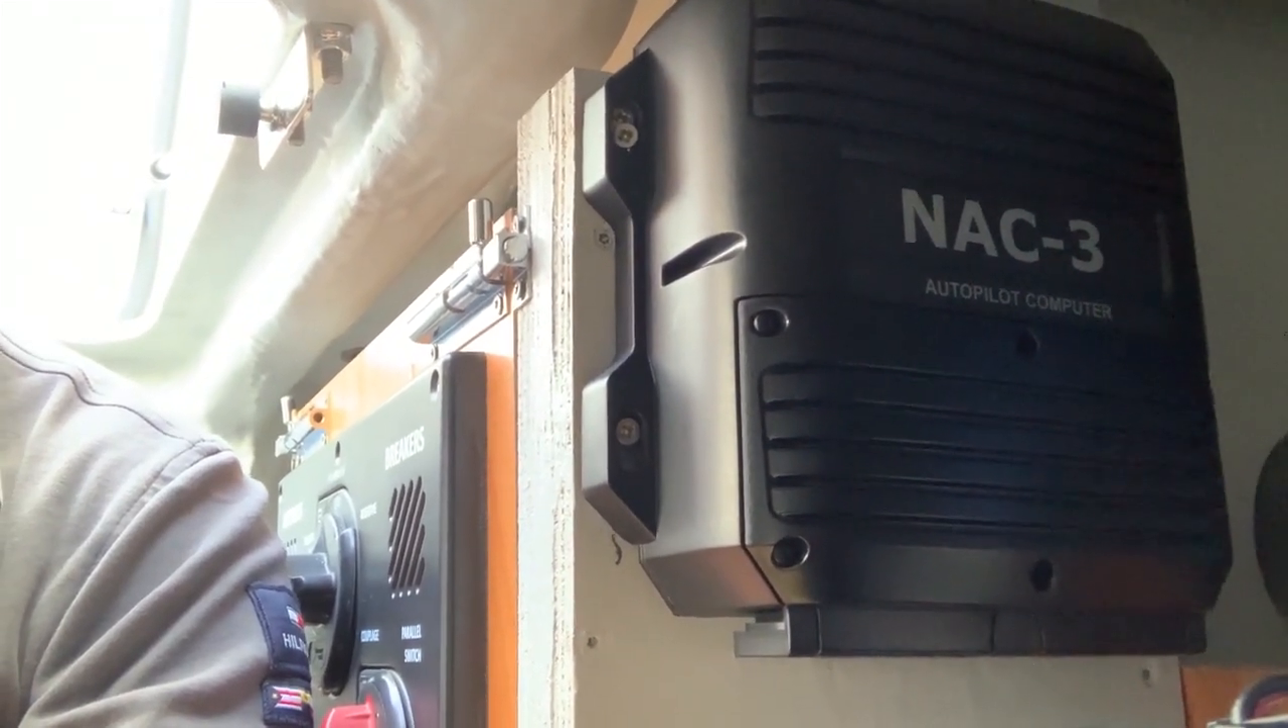So, der Computer hängt an der Wand.